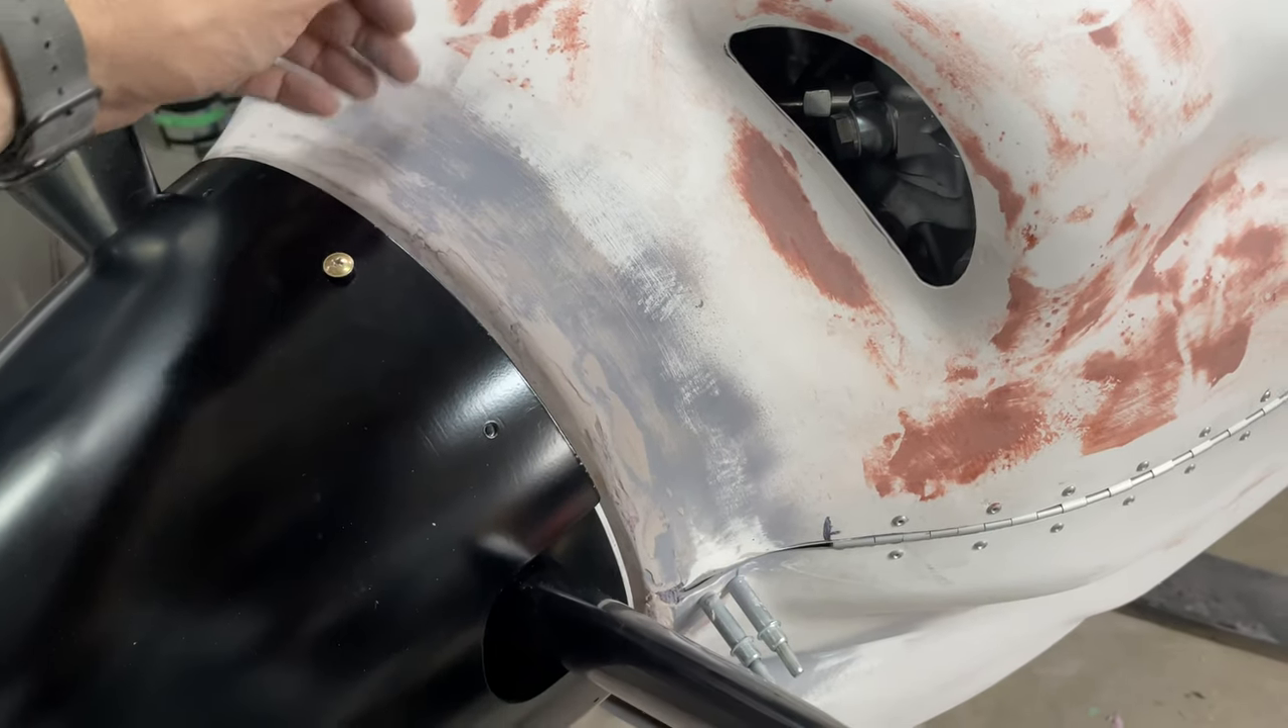This side blends nicely with the spinner here.